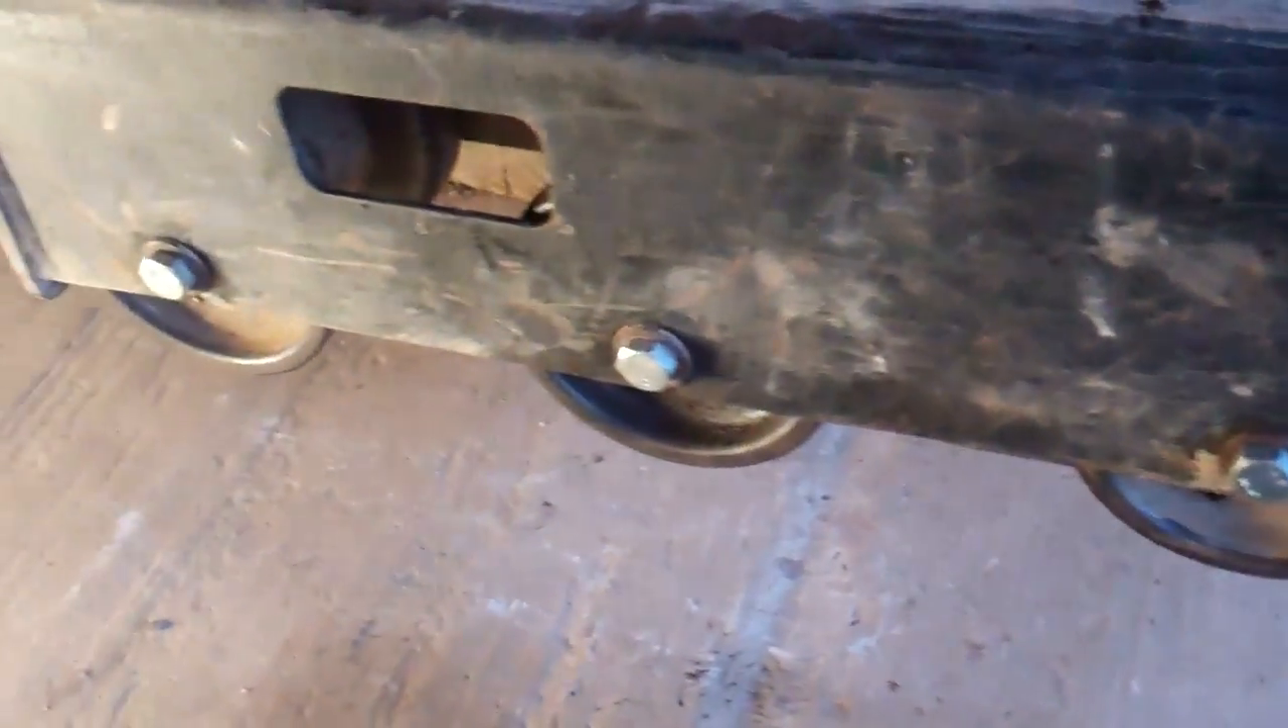So I've got the three rollers back on I've used new bolts used the original washers the special washers.